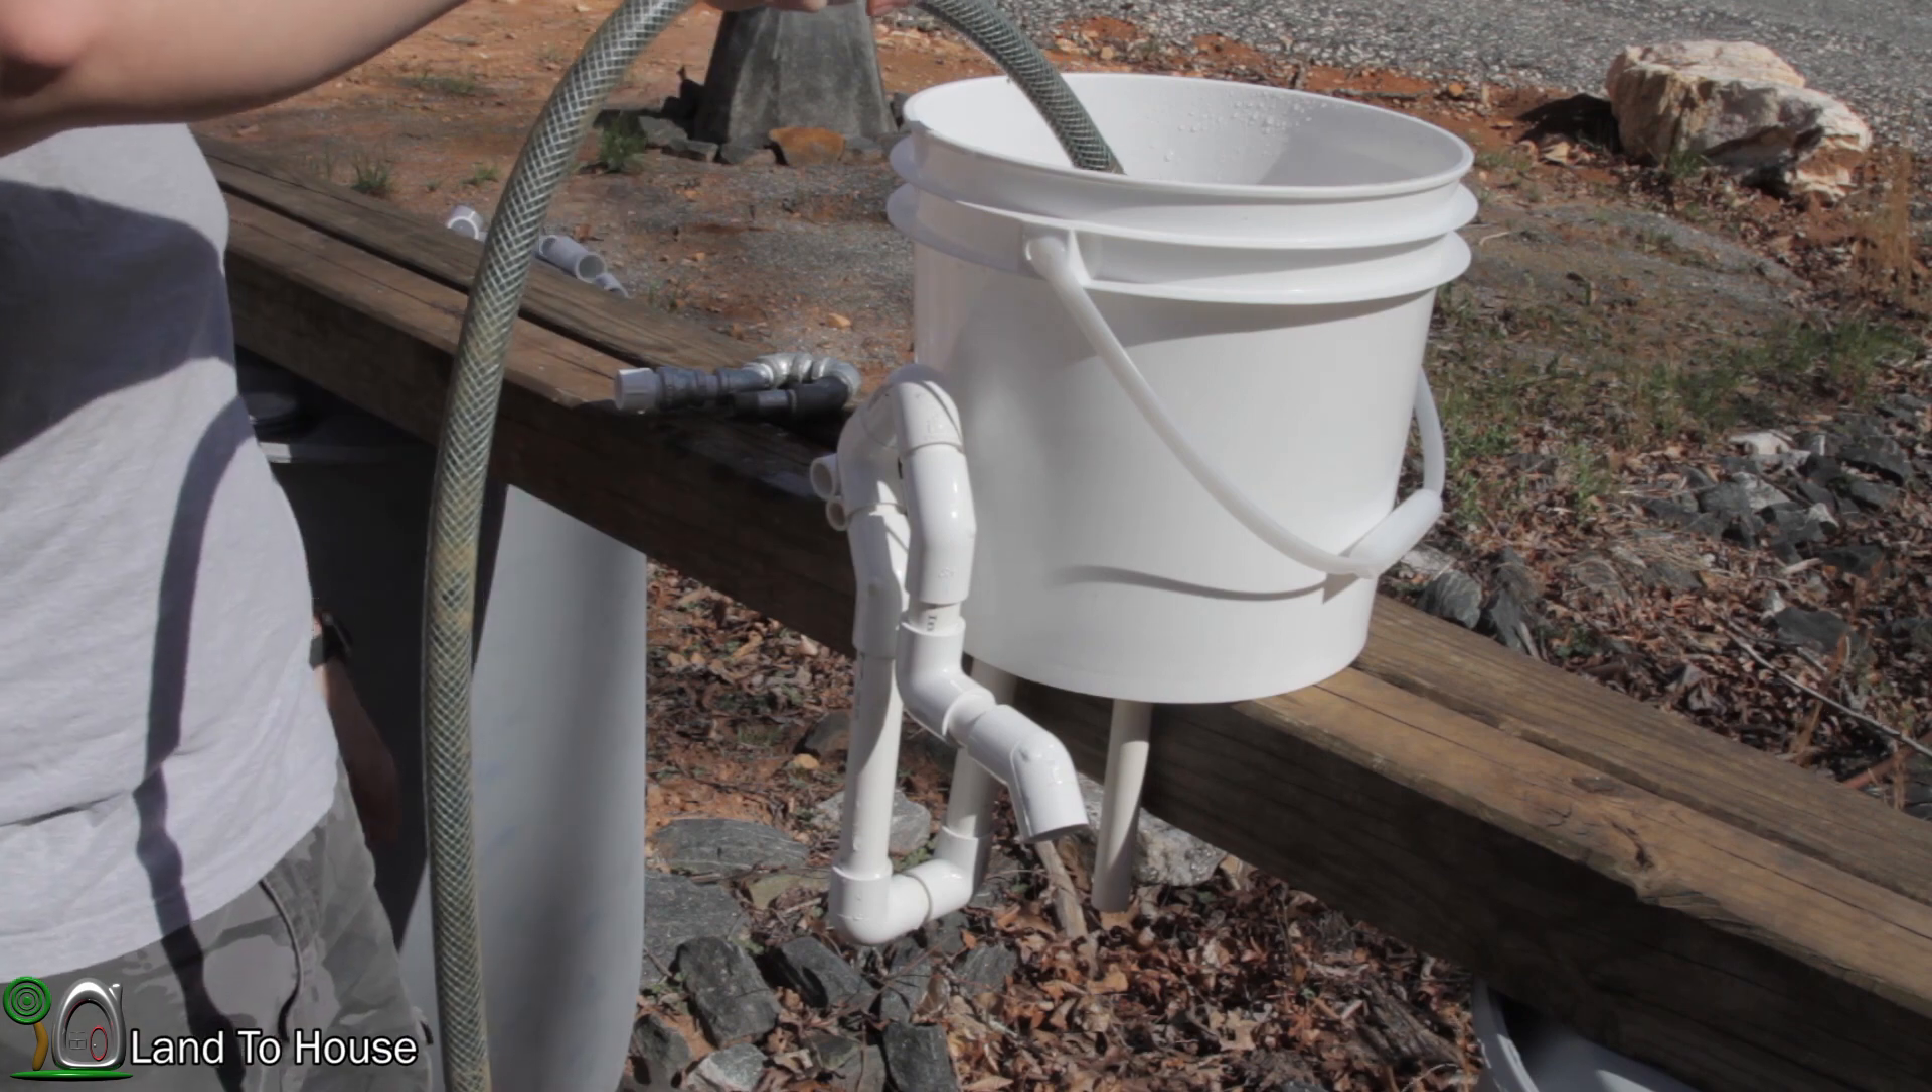I added a couple more pieces of pipe here. A 90 and a 45 to see if that would help pull the suction out there.